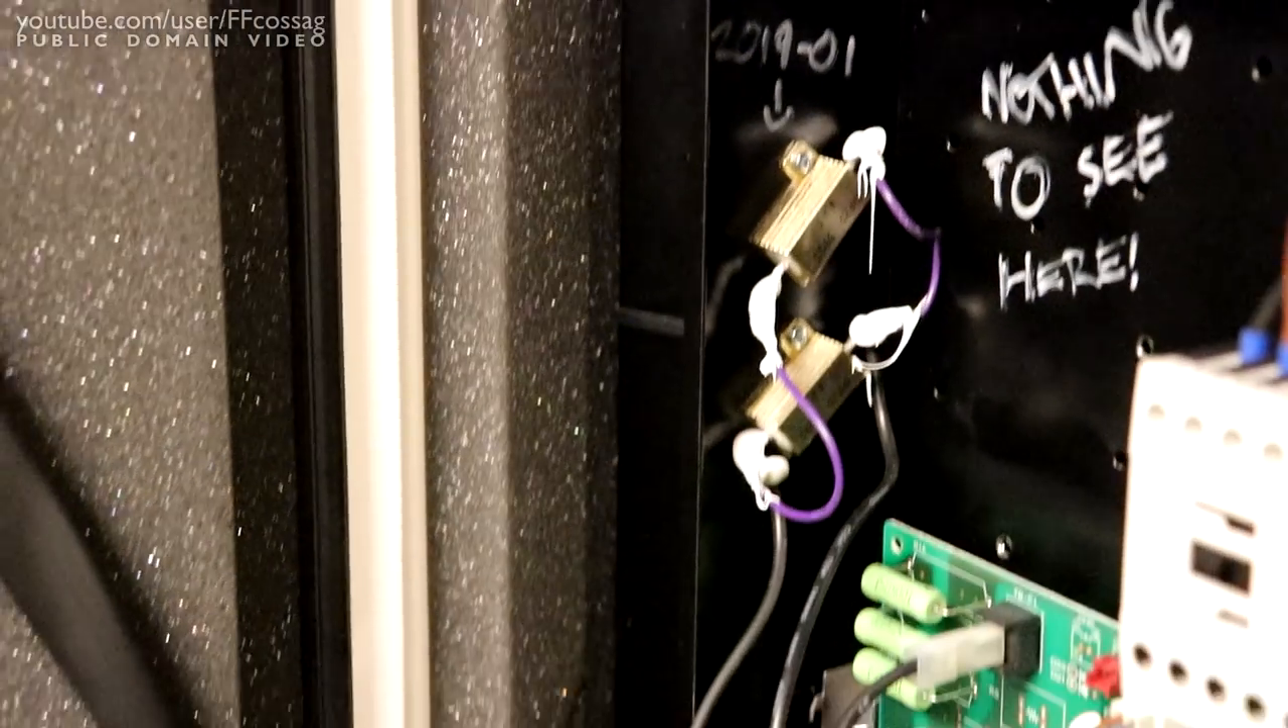So we have the two resistors bolted onto the case with the finest quality wood screws and they're hooked up and ready to go.